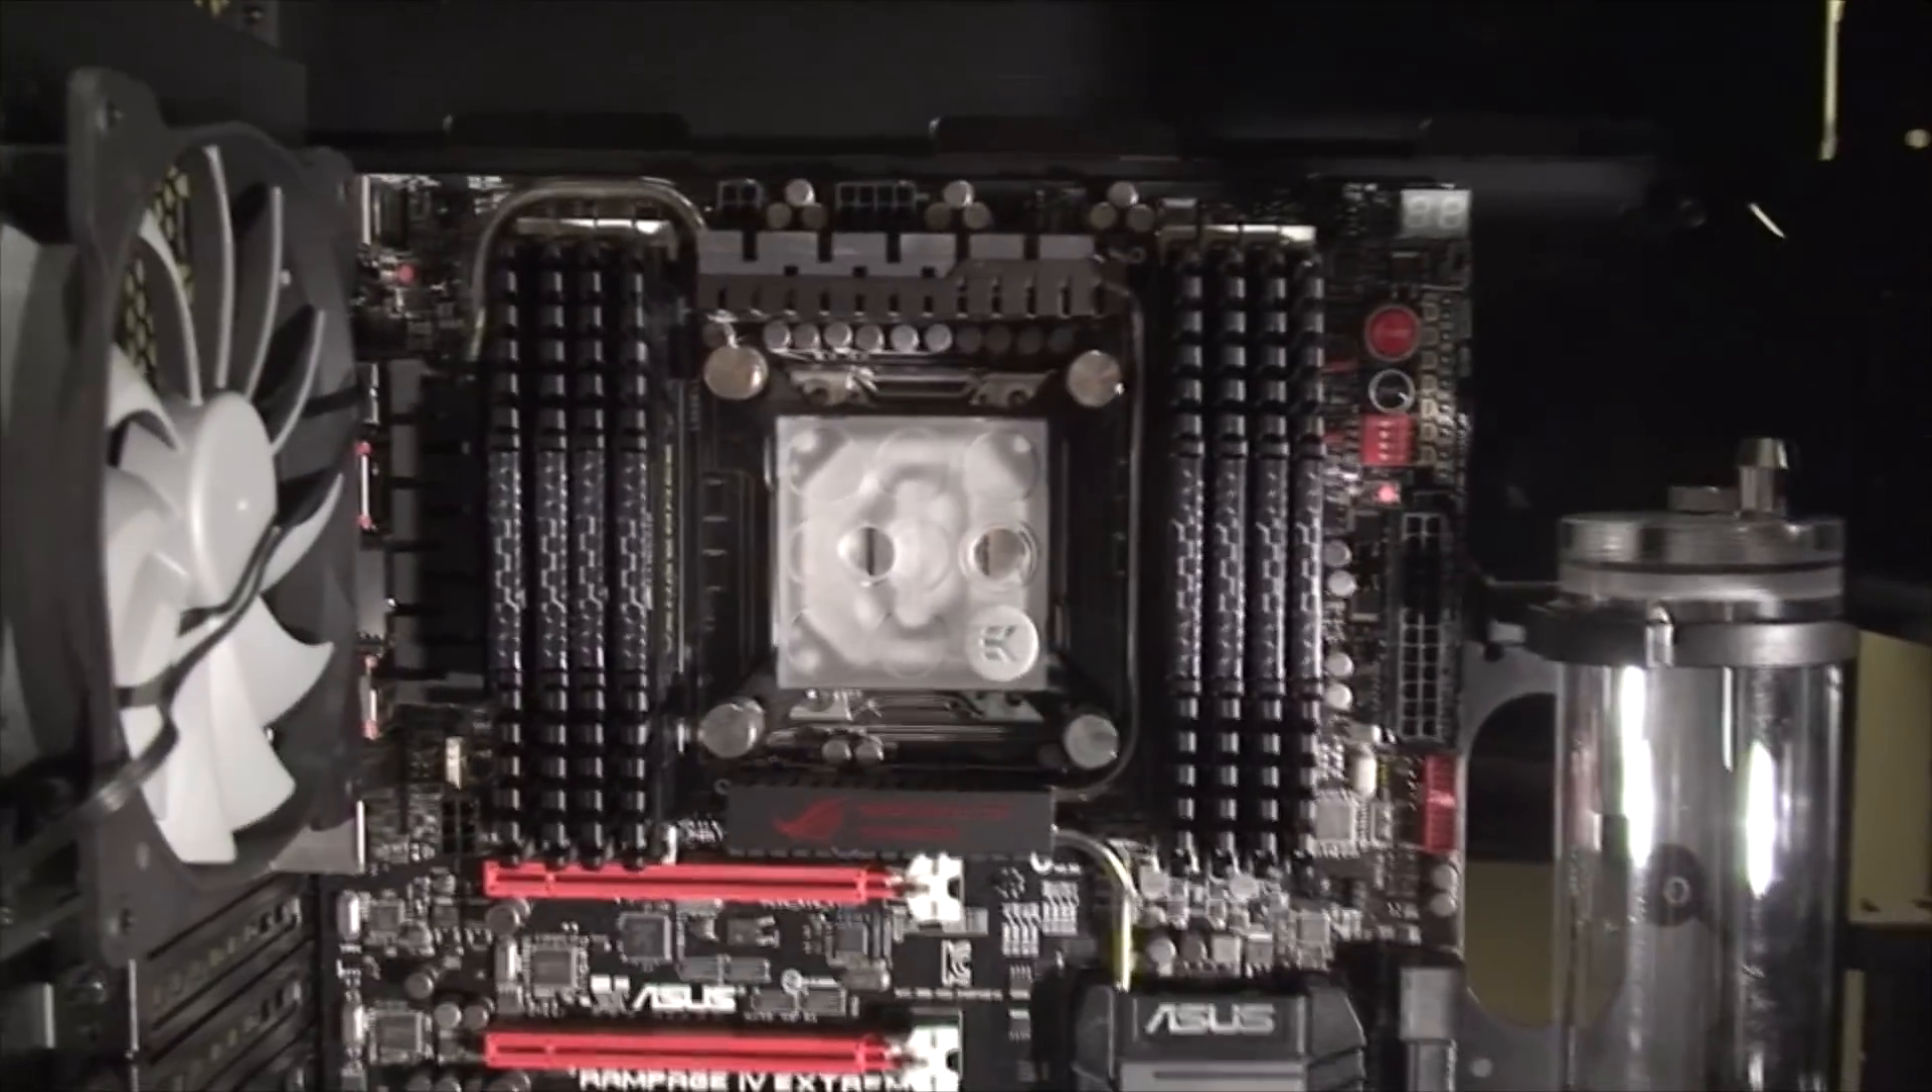I already have my motherboard and my RAM, my CPU and my CPU block in there.